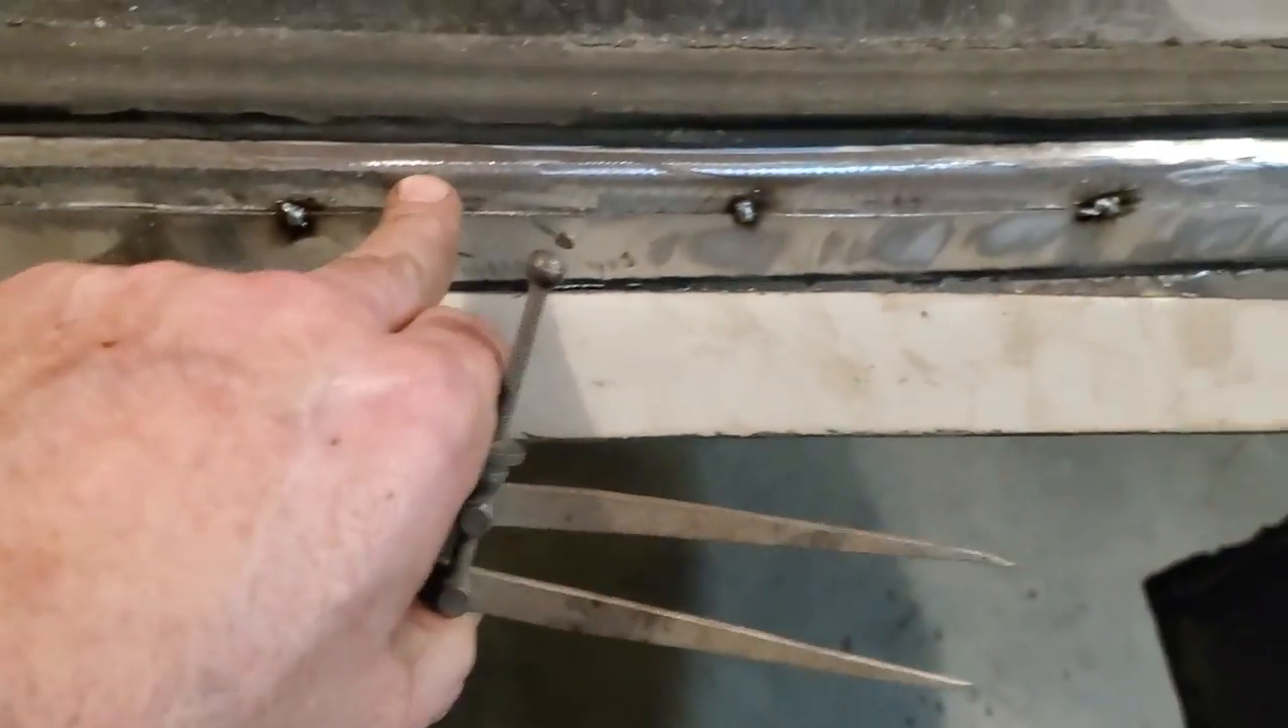Now, I got the piece clamped in place here now. And that's tack welded in place.